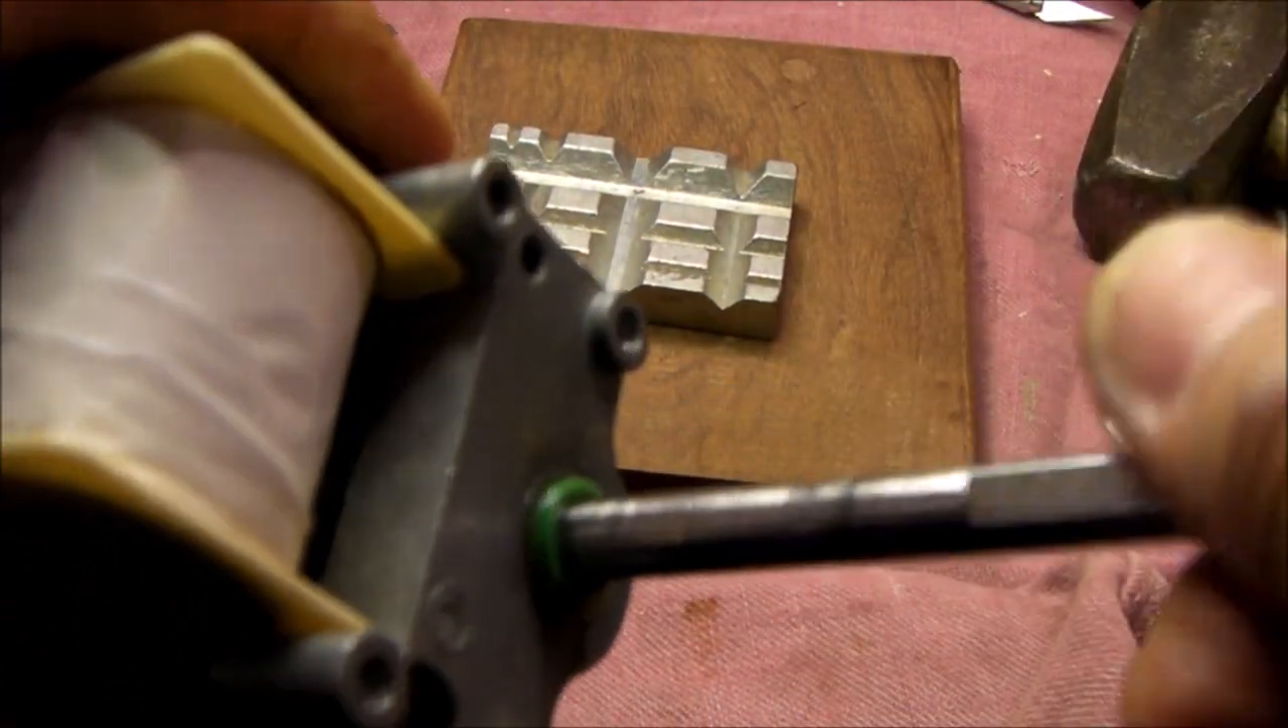And then the last thing I did is I put this little silicone O-ring here. You can see the green one.